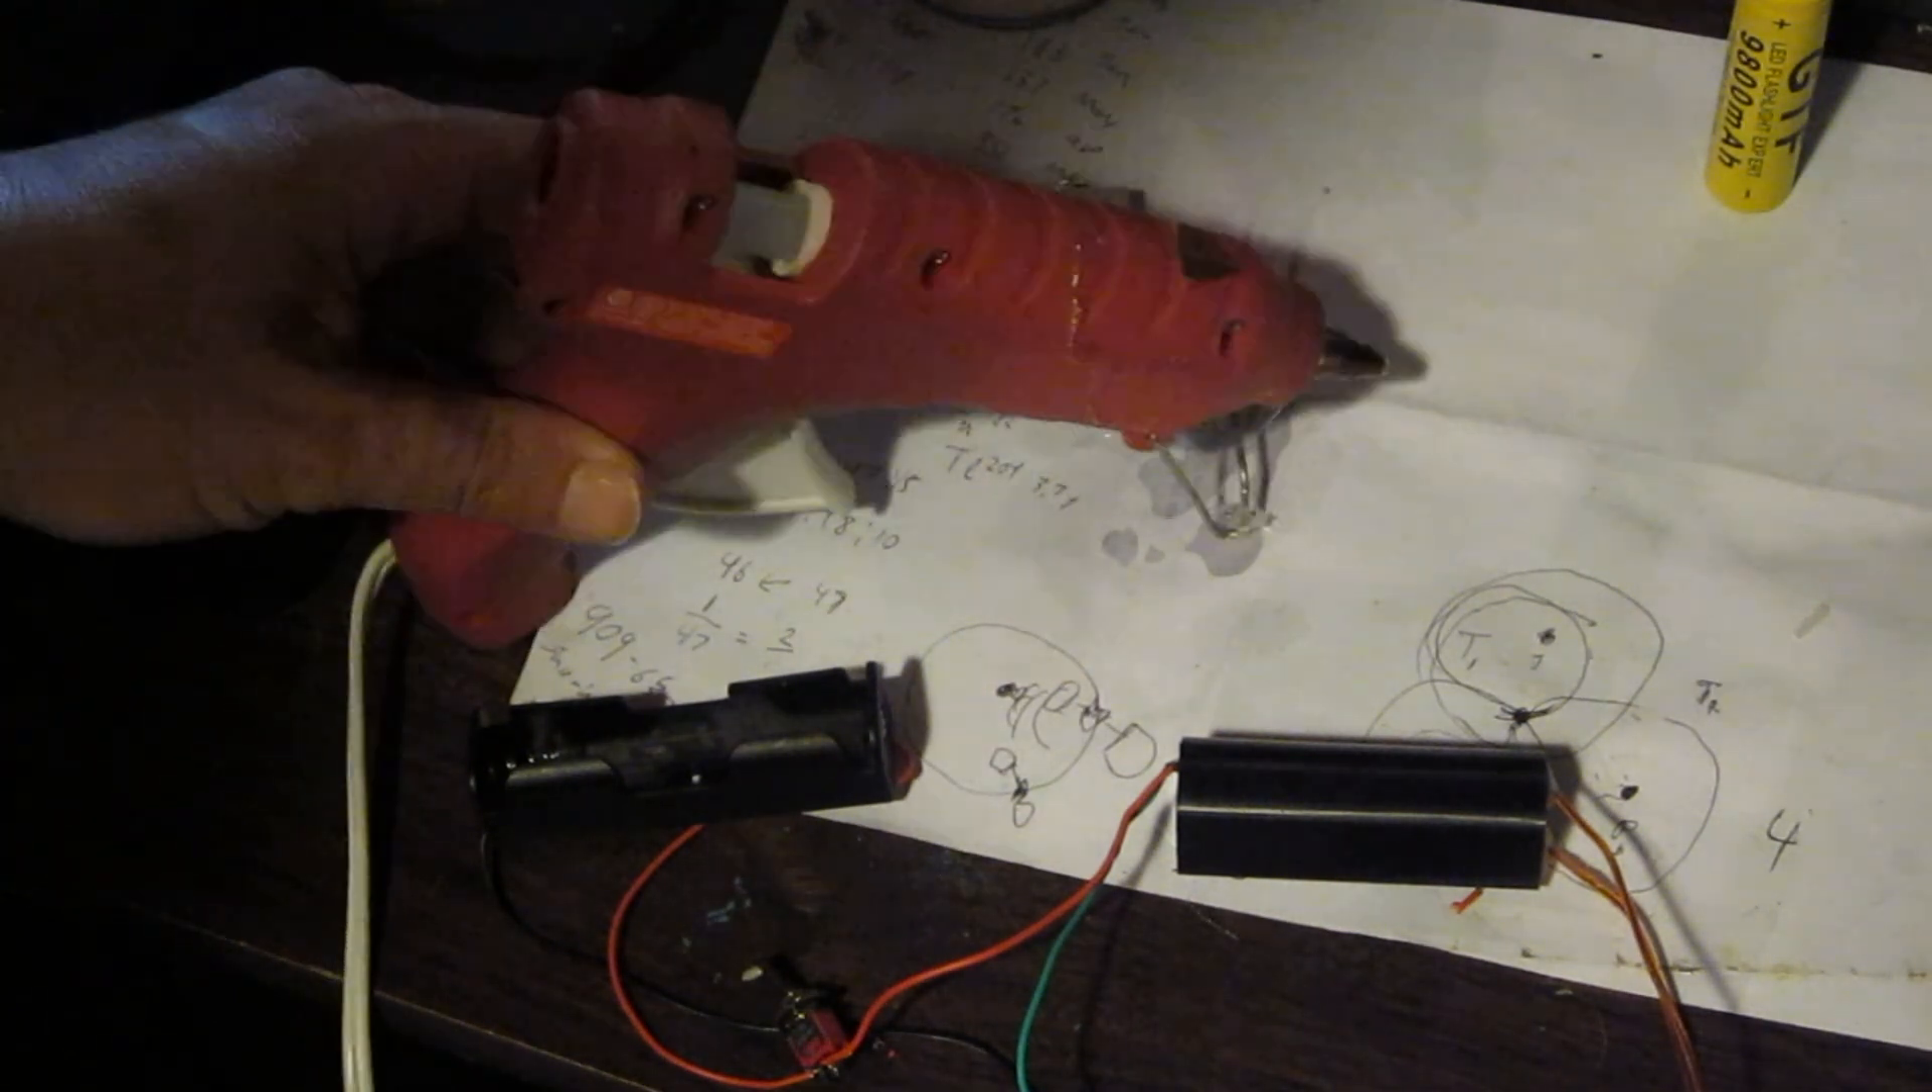And I took the battery back out because I don't feel like getting shocked.